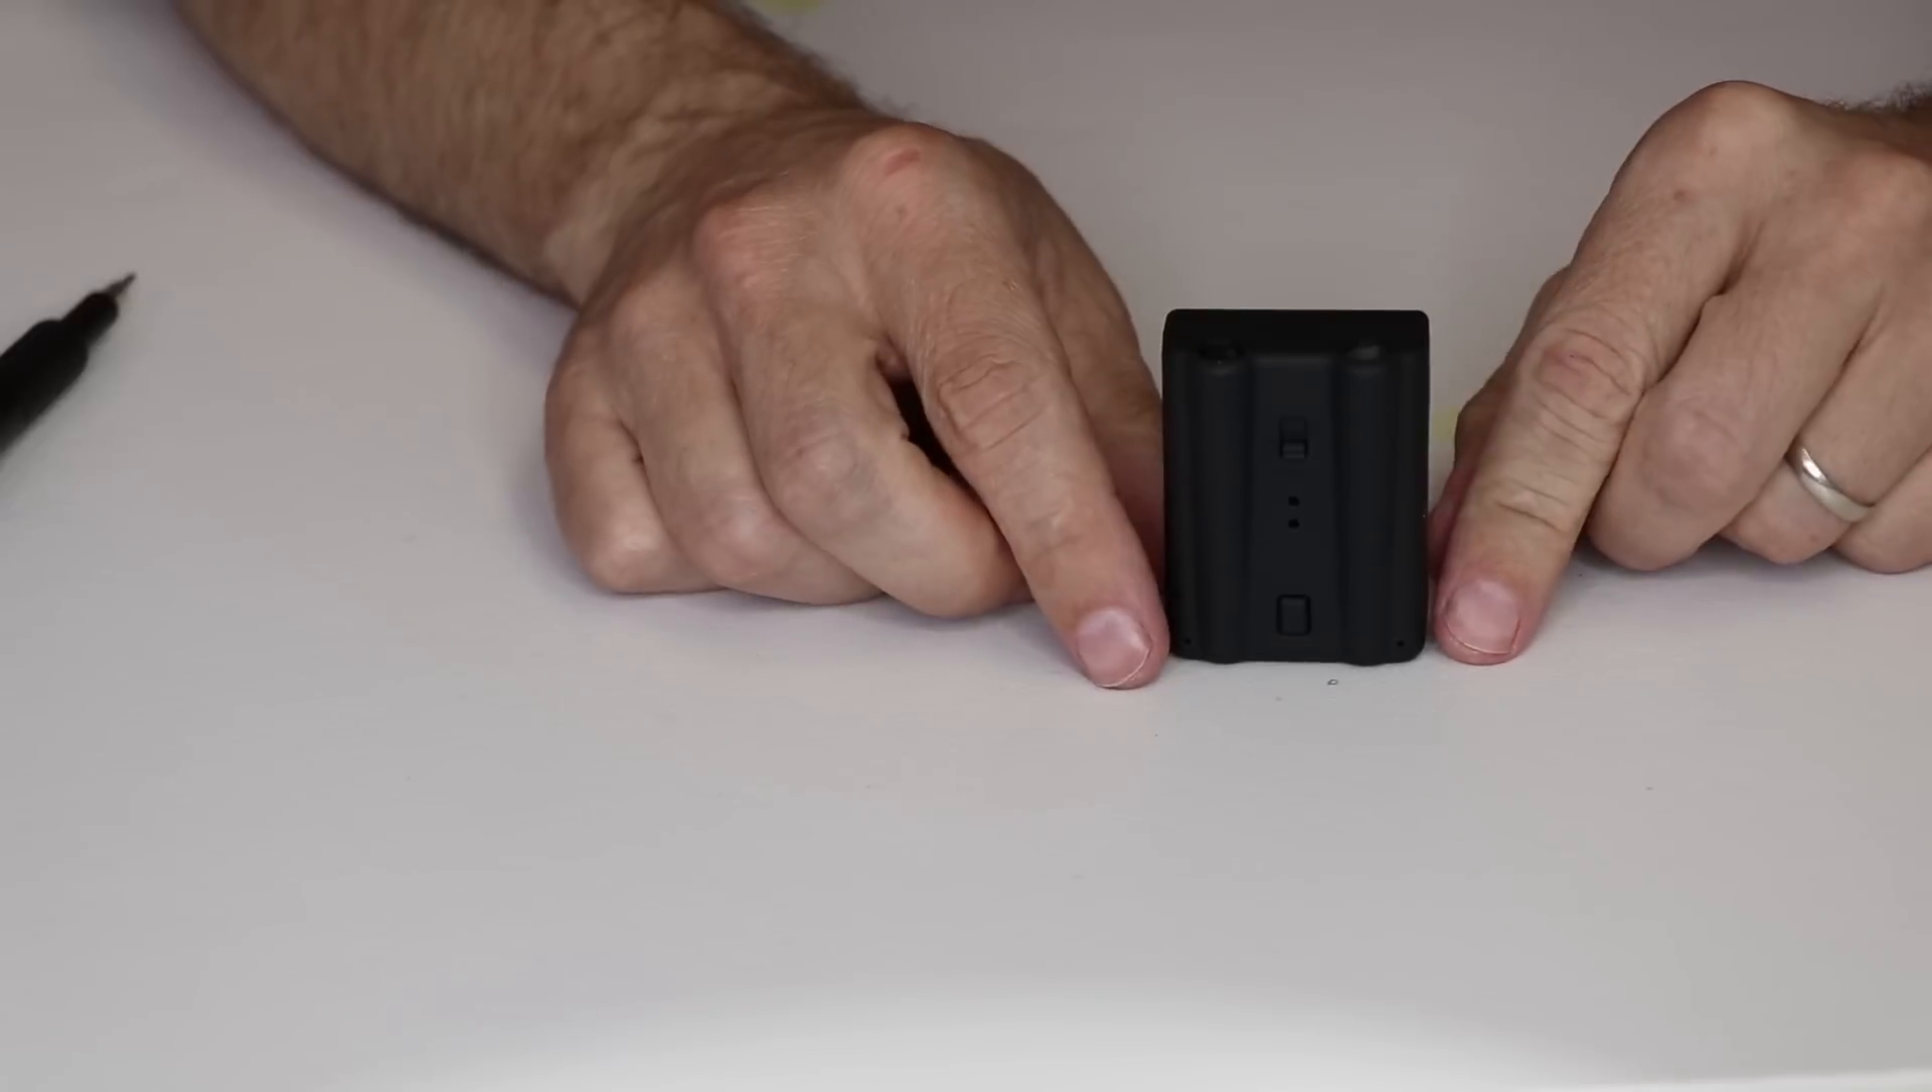The Pyro Mini is now back together.